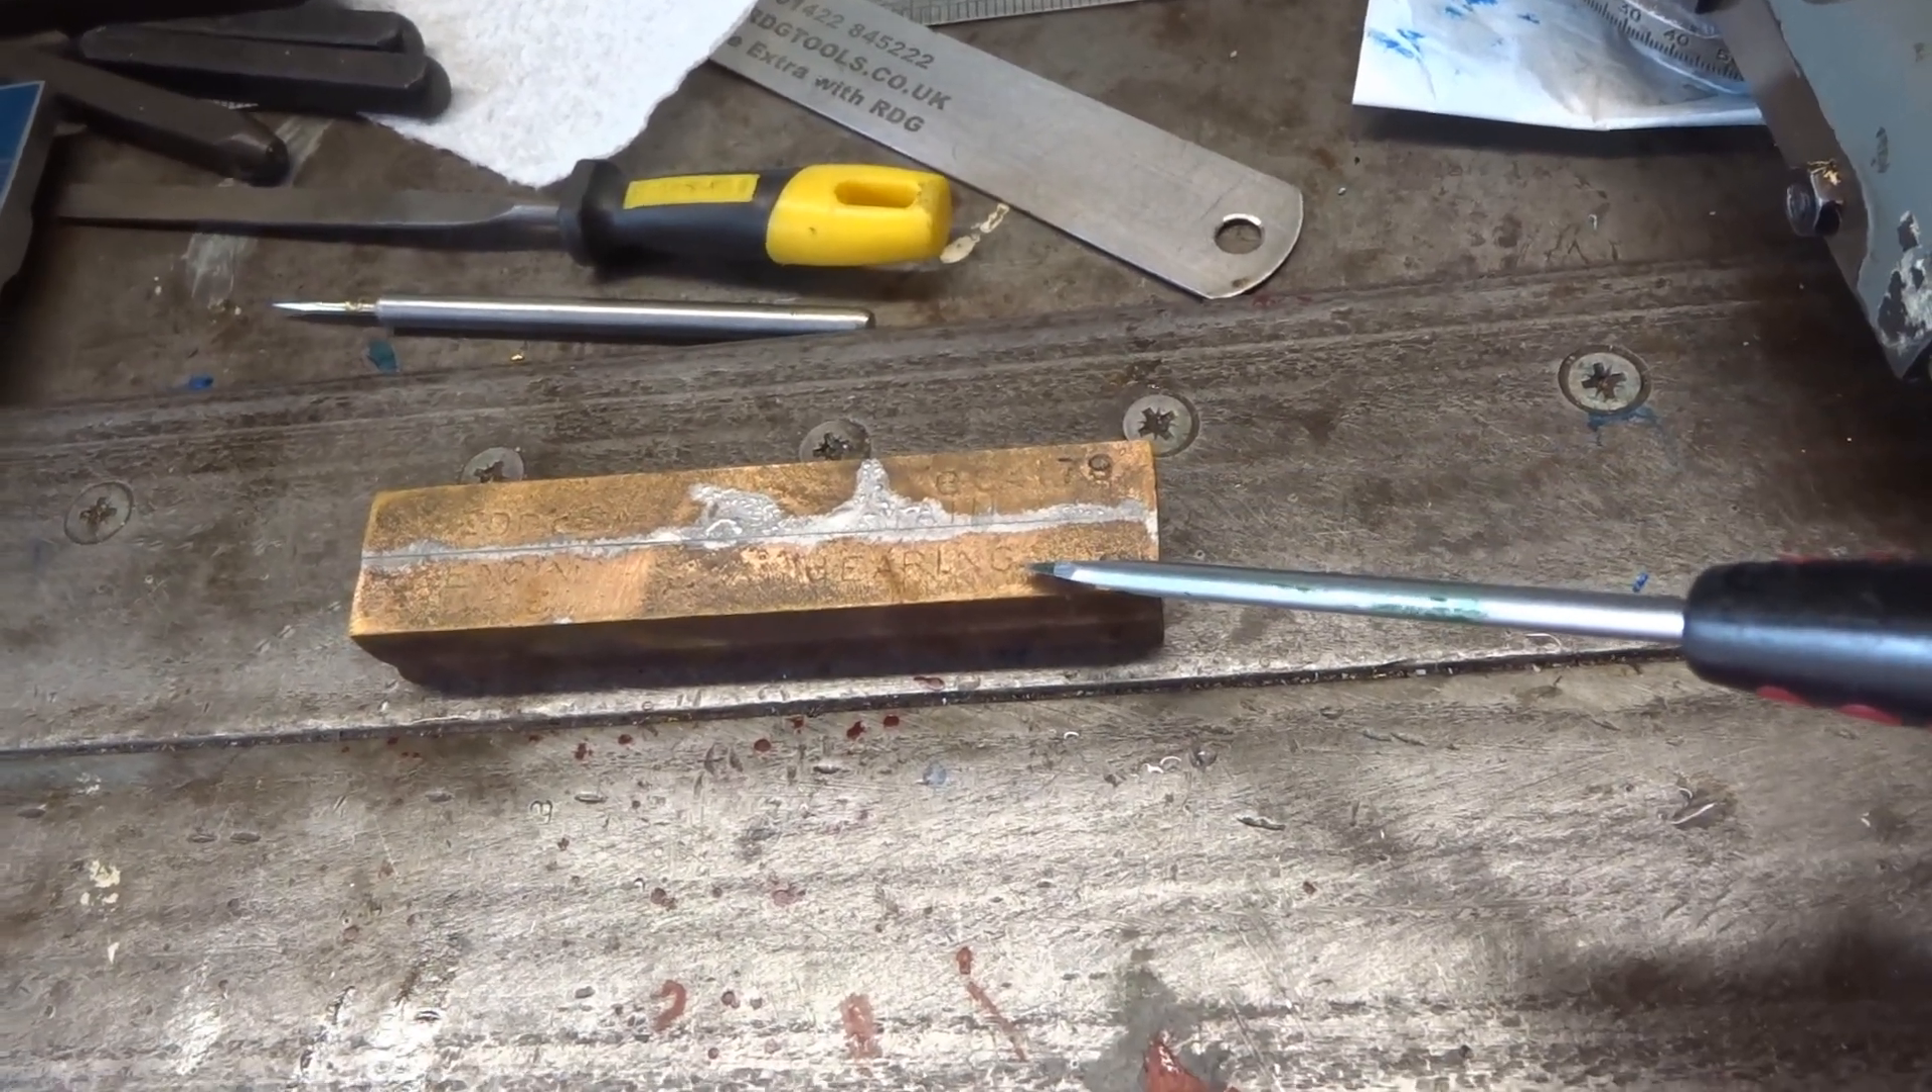Having used the slitting saw to split this bearing brass in two i've now soft soldered the two parts together for the purposes of parting off the various lengths for the bearings and doing the finishing cuts and whatnot.